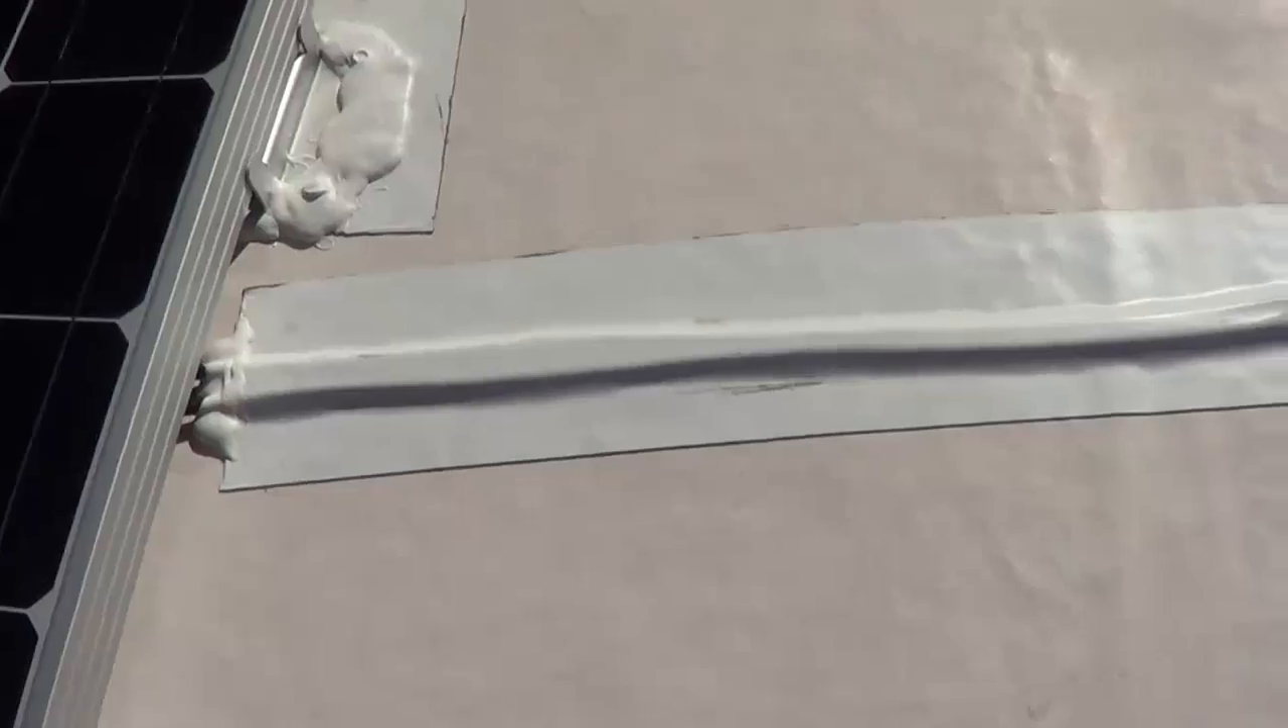And I've covered the lines with some of that Eternabond tape to kind of keep it in place and it won't blow around in the wind.